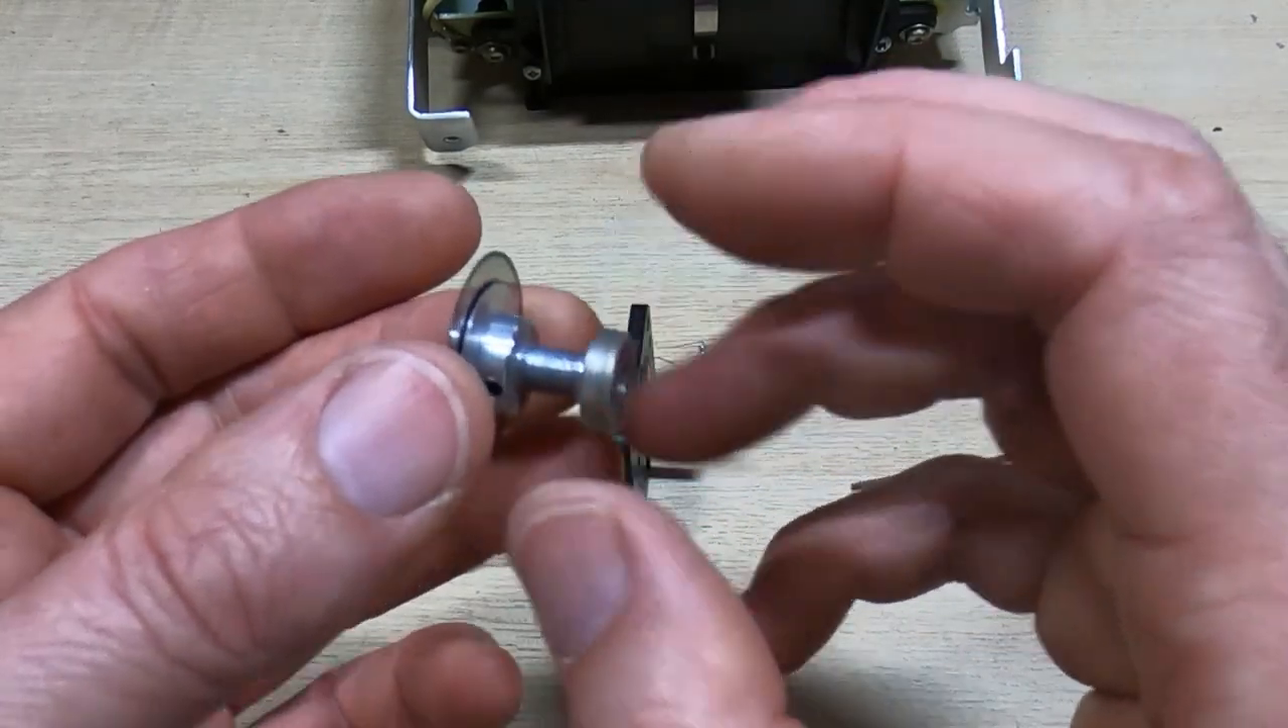Okay so that's the drive spindle removed from the motor.